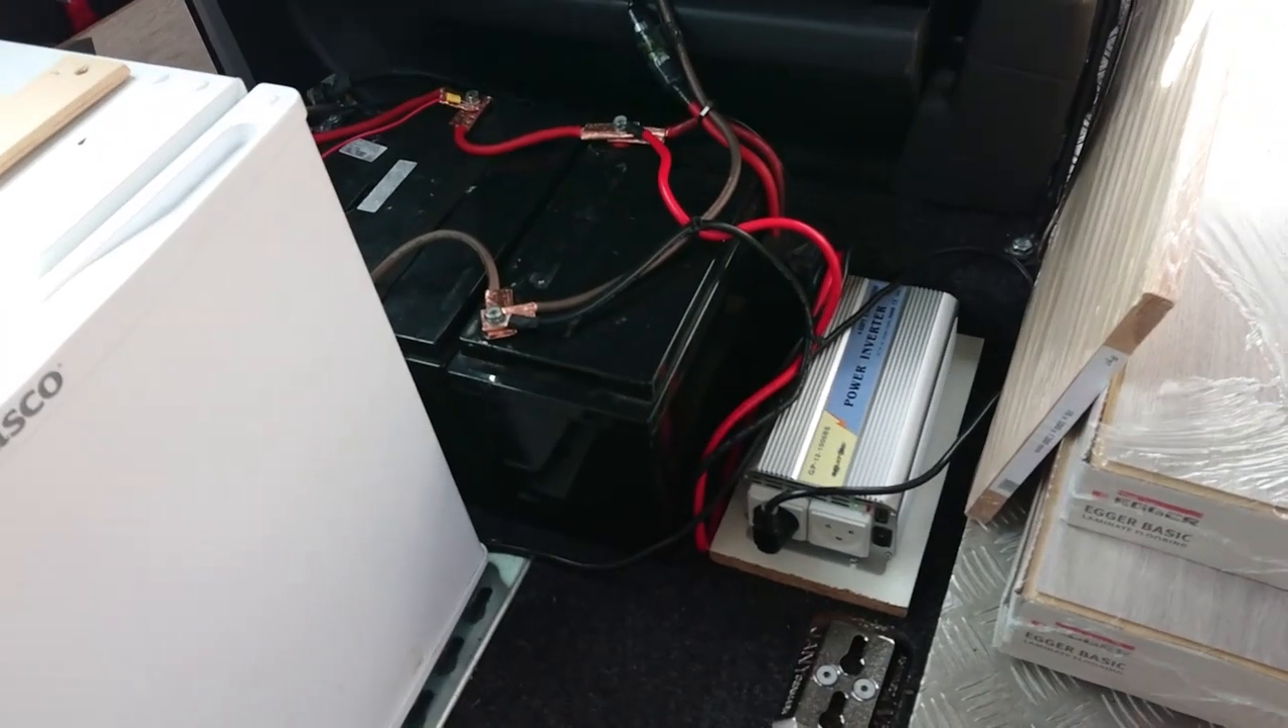Now job done installing the batteries and all the electrical.